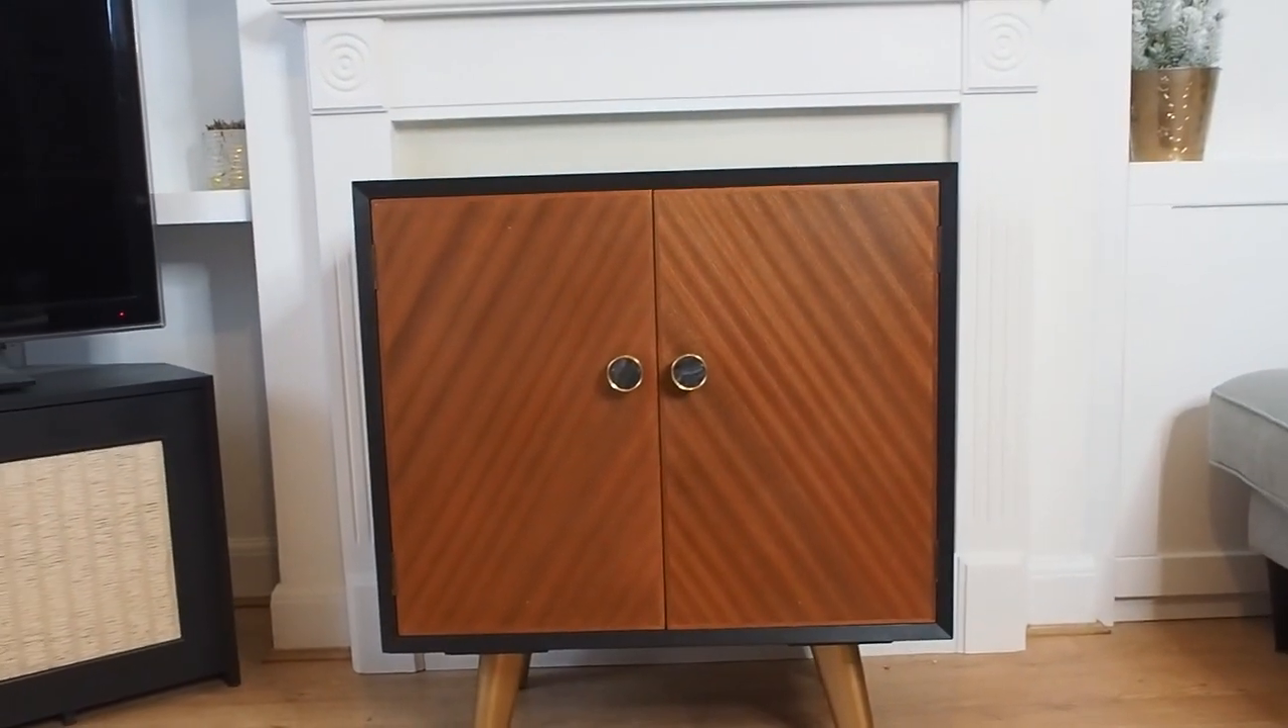So I've put both handles on.